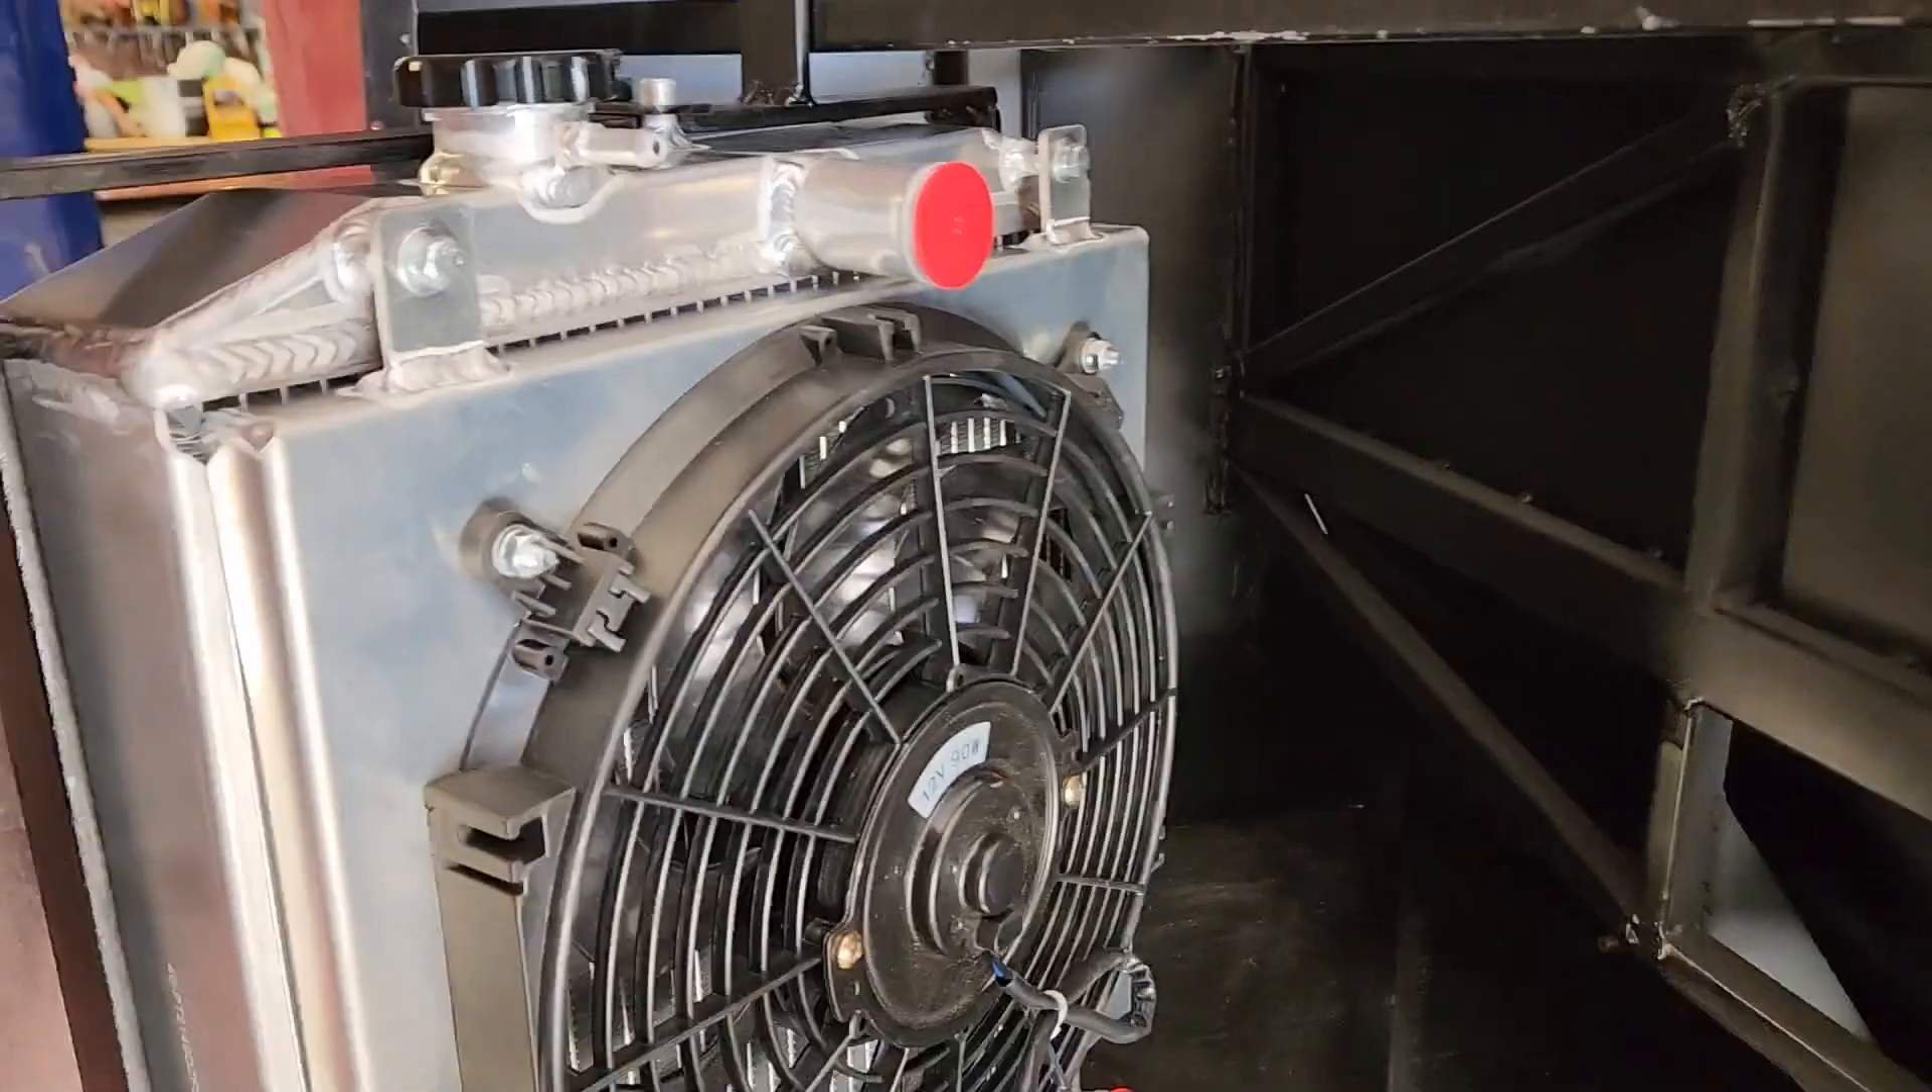Okay, now the radiator's put in place.